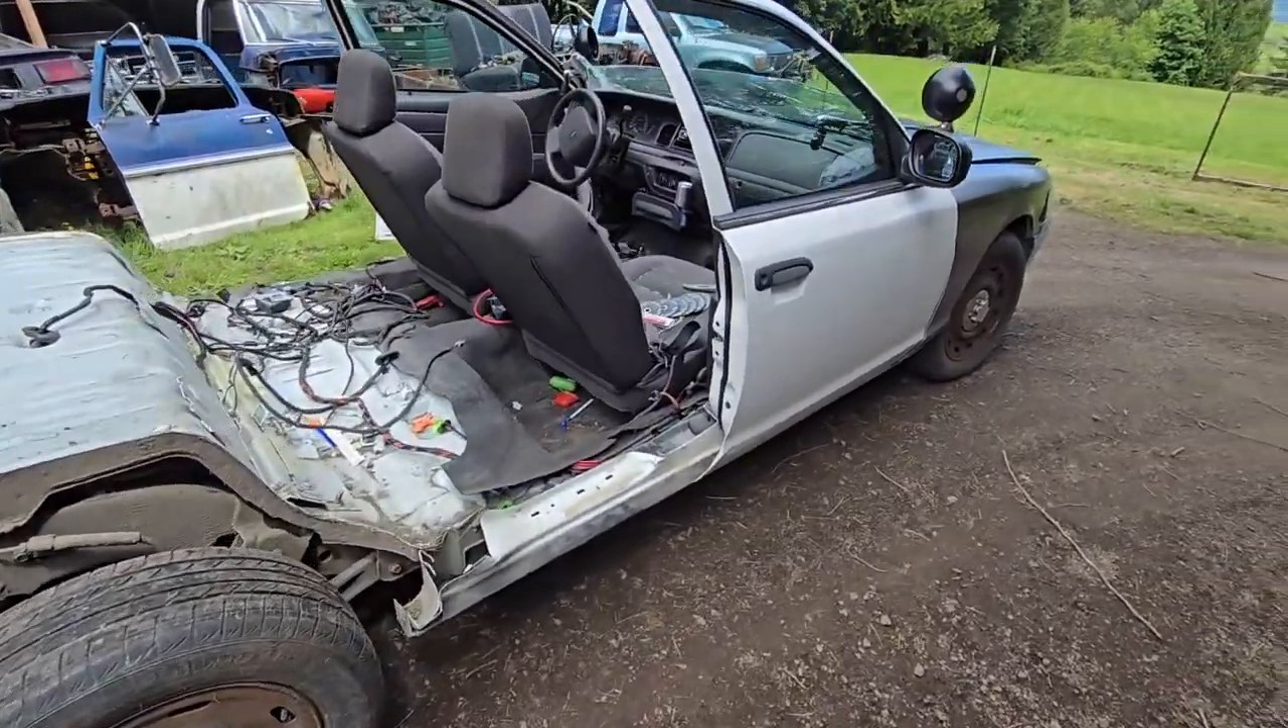And there is the body cut off. I've got to pull the doors still.